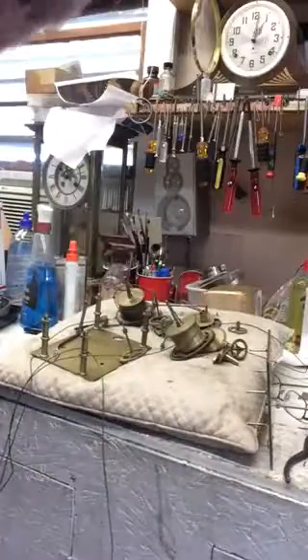The whole entire clock is apart.